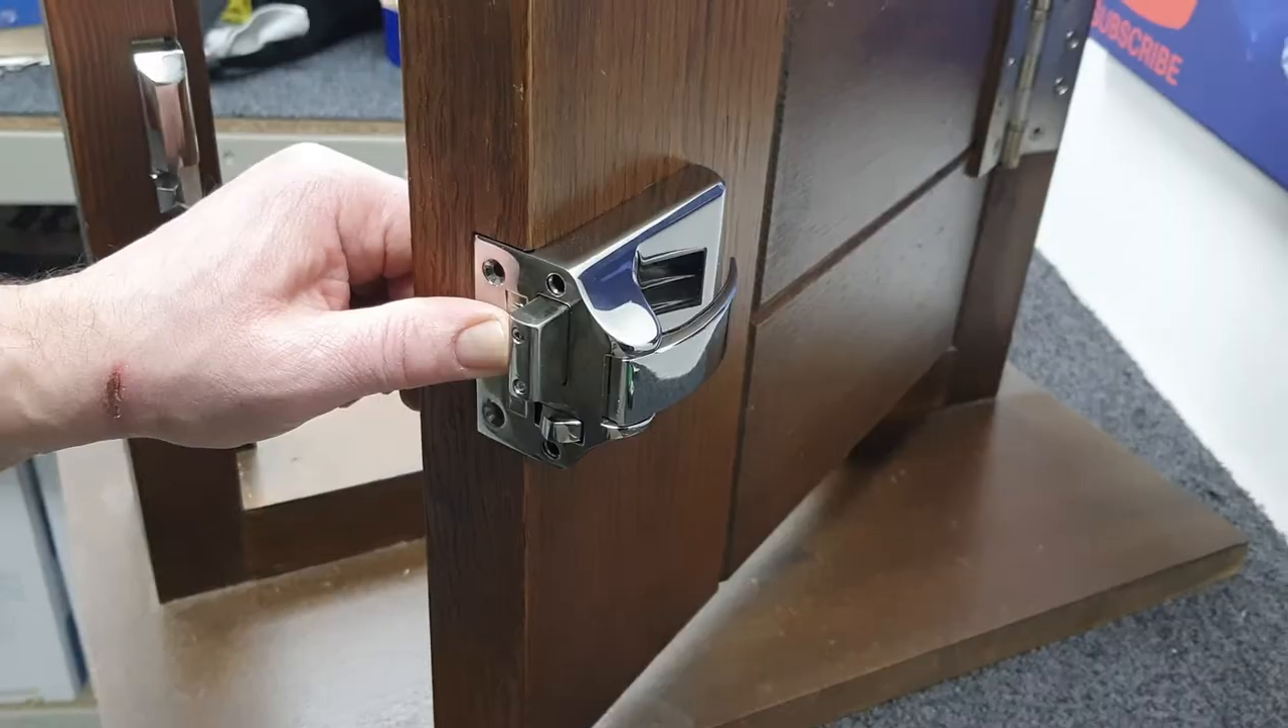And now the lock case is on the door.